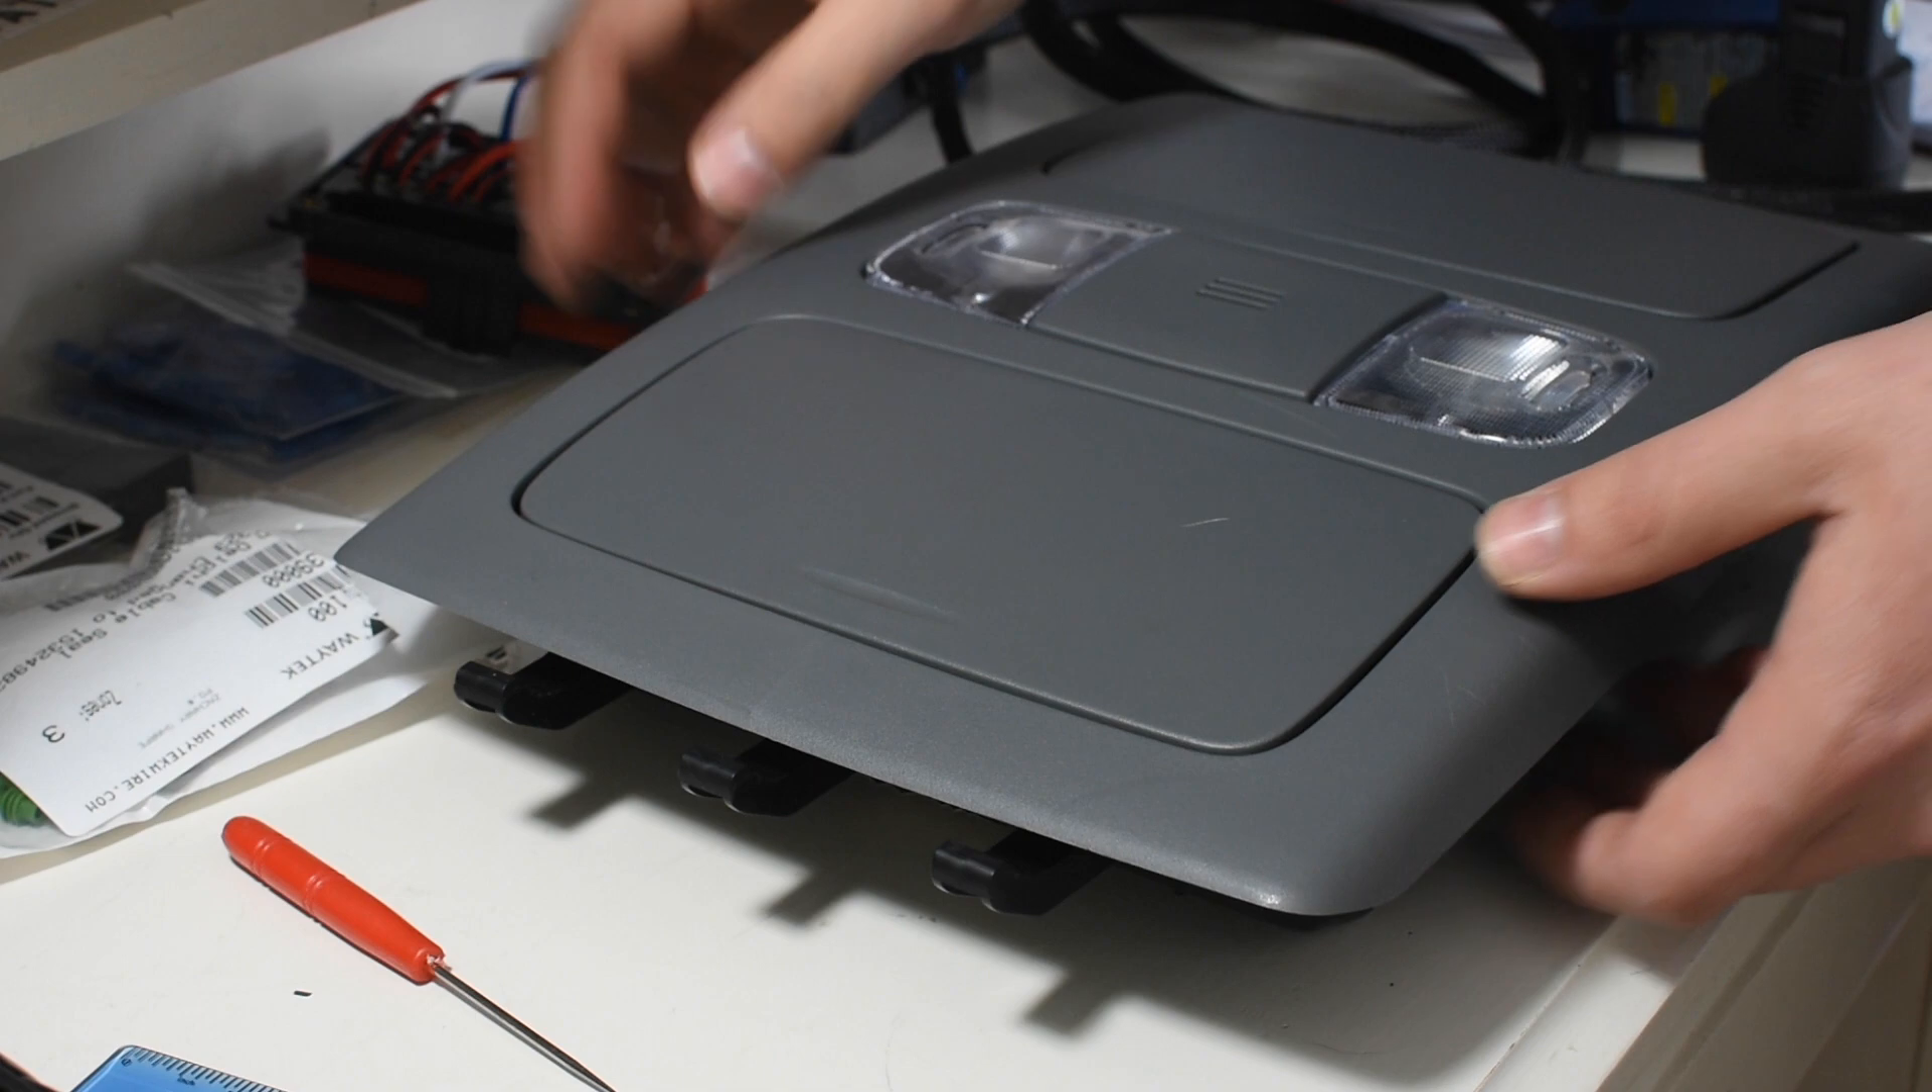So I went ahead and removed this panel from the overhead in my 2015 Tacoma.